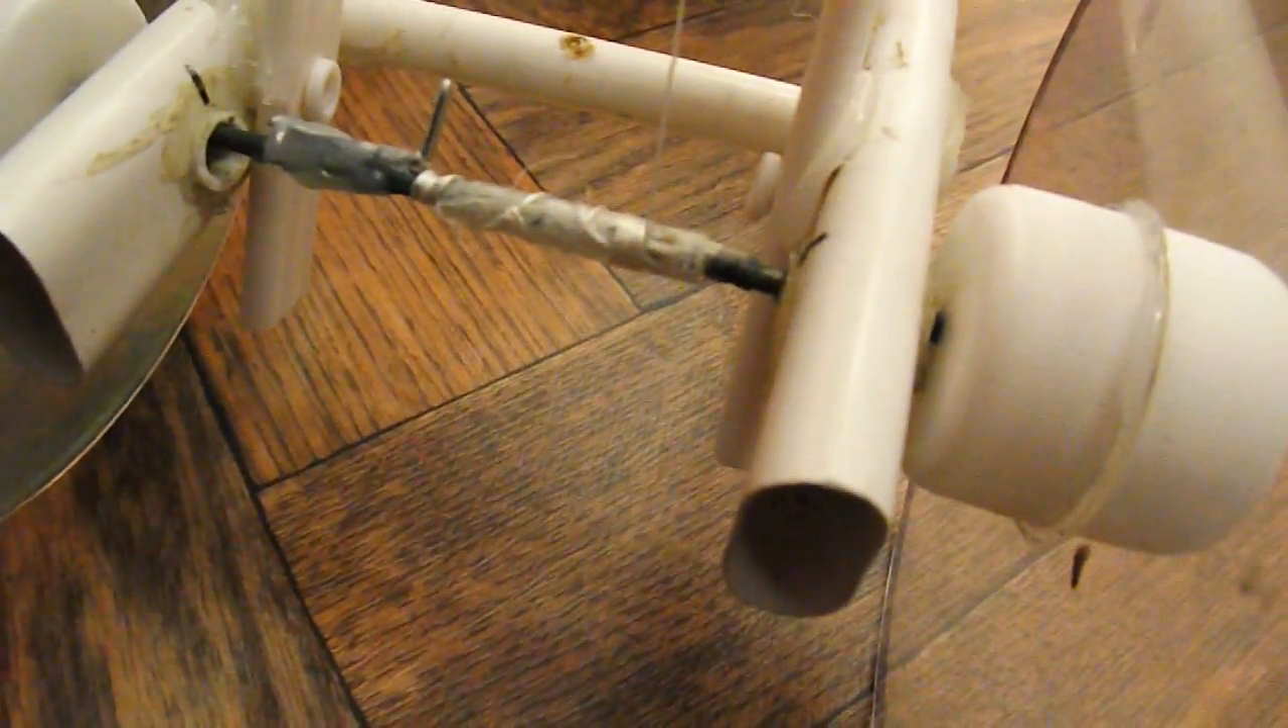That hook on the back axle is a bent paperclip that I've just hot glued in place.